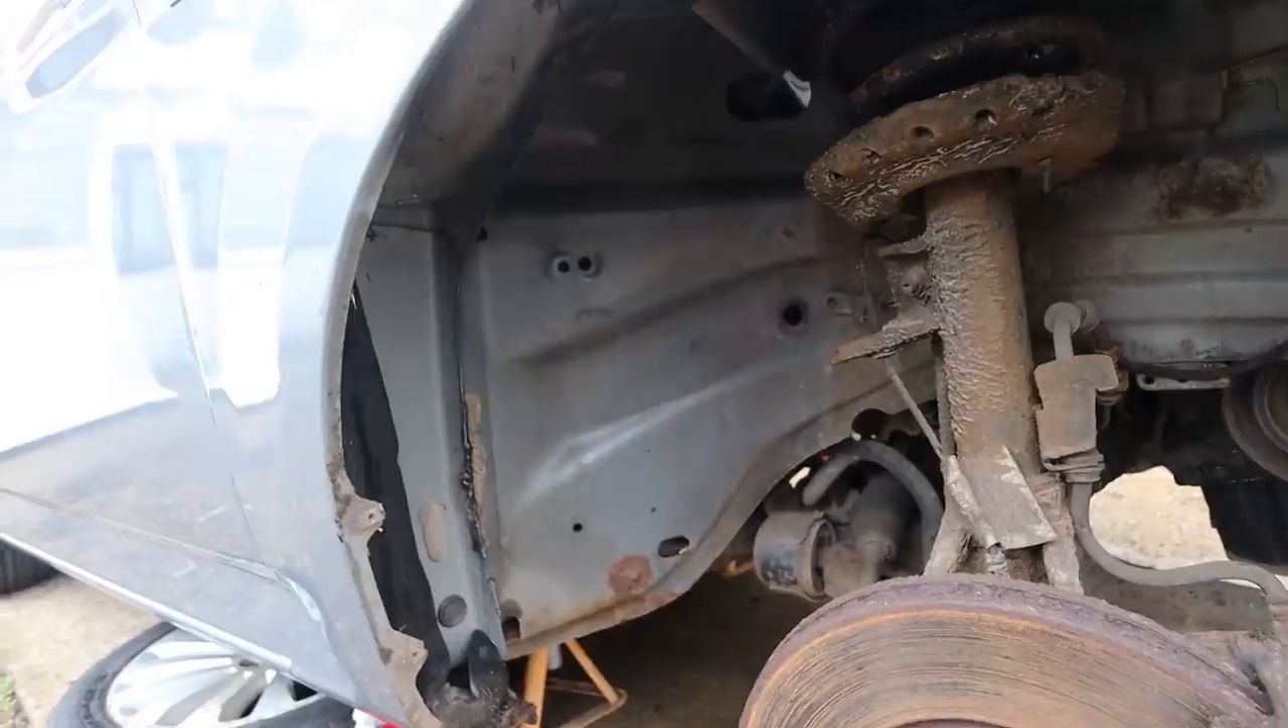Right so as you can see i've removed the driver's side uh wheel well arch as well.